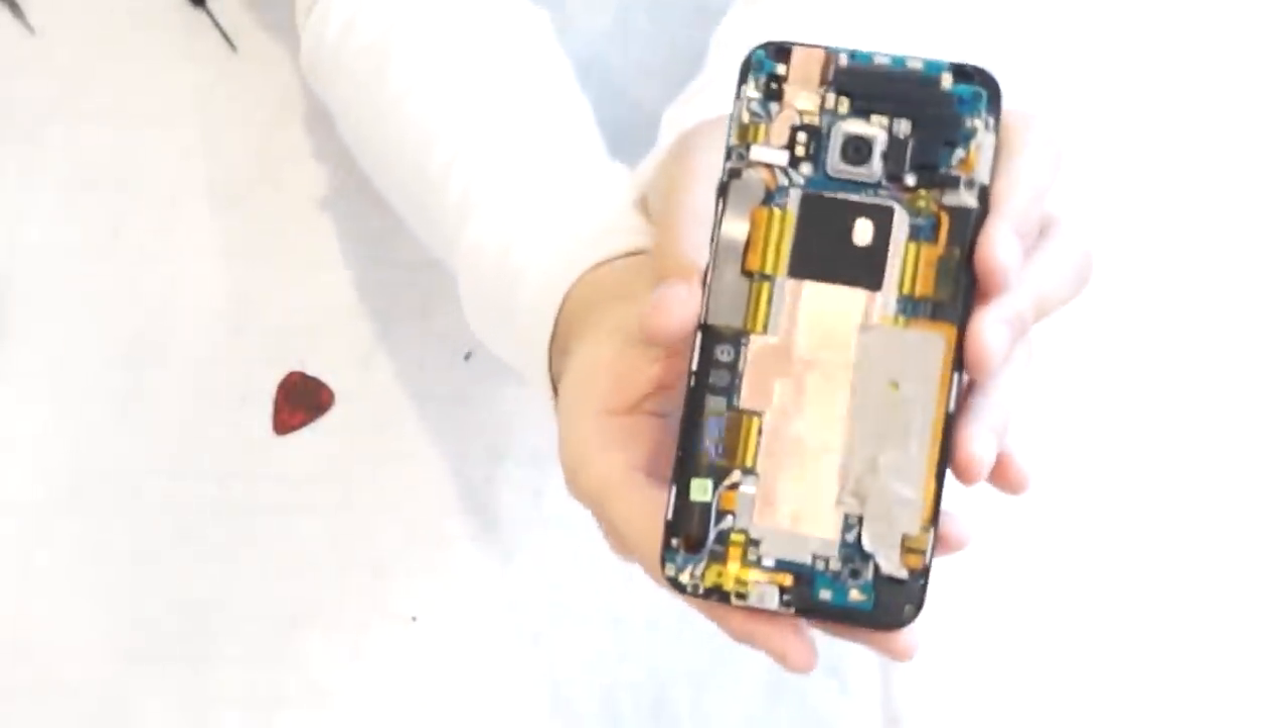And you're pretty much done. All that's left is to put the back cover on and the top plastic cover piece.